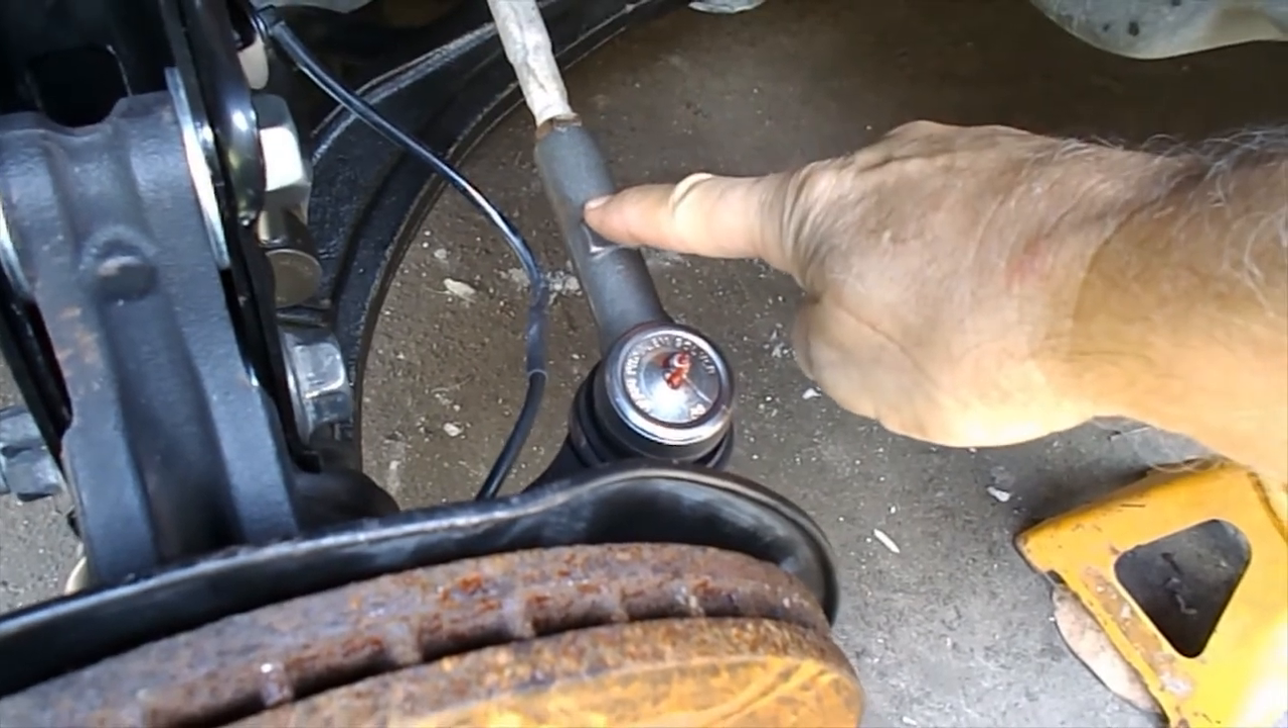So what you you can see now that the tie rod is on top of the knuckle what they call on top of the knuckle instead of coming from underneath.